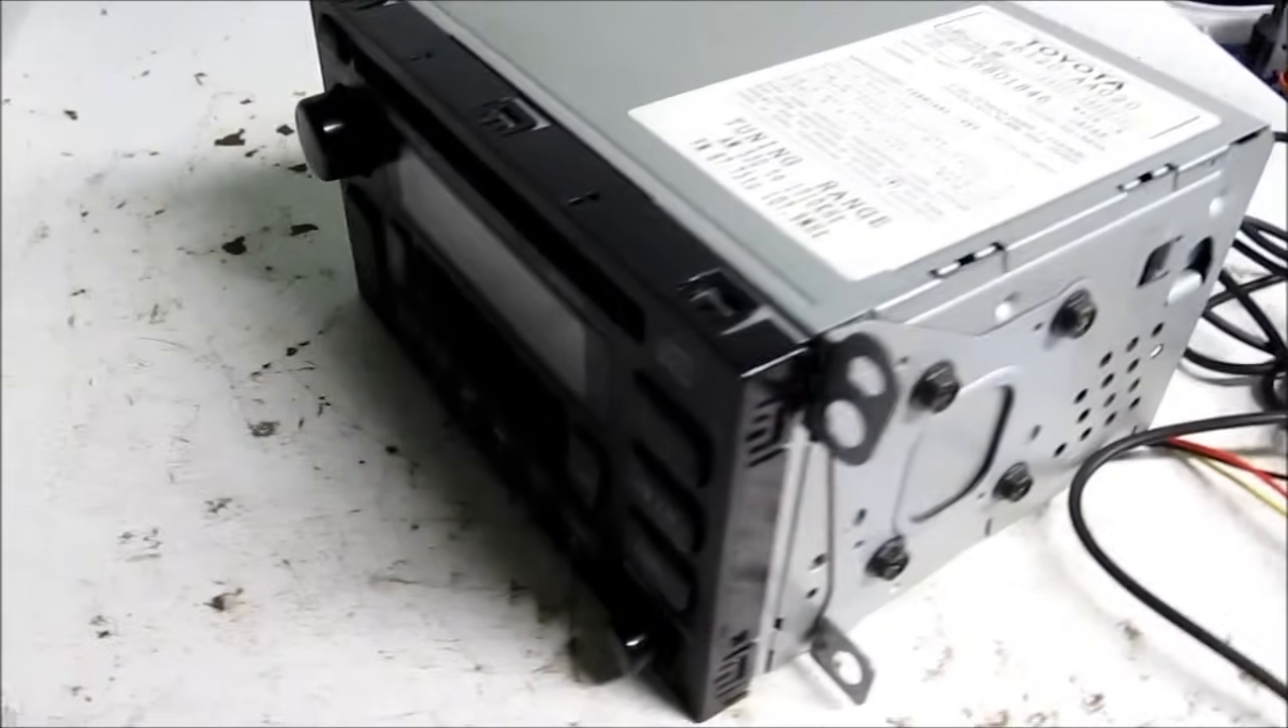So here's the unit, it's all closed up with the brackets installed.